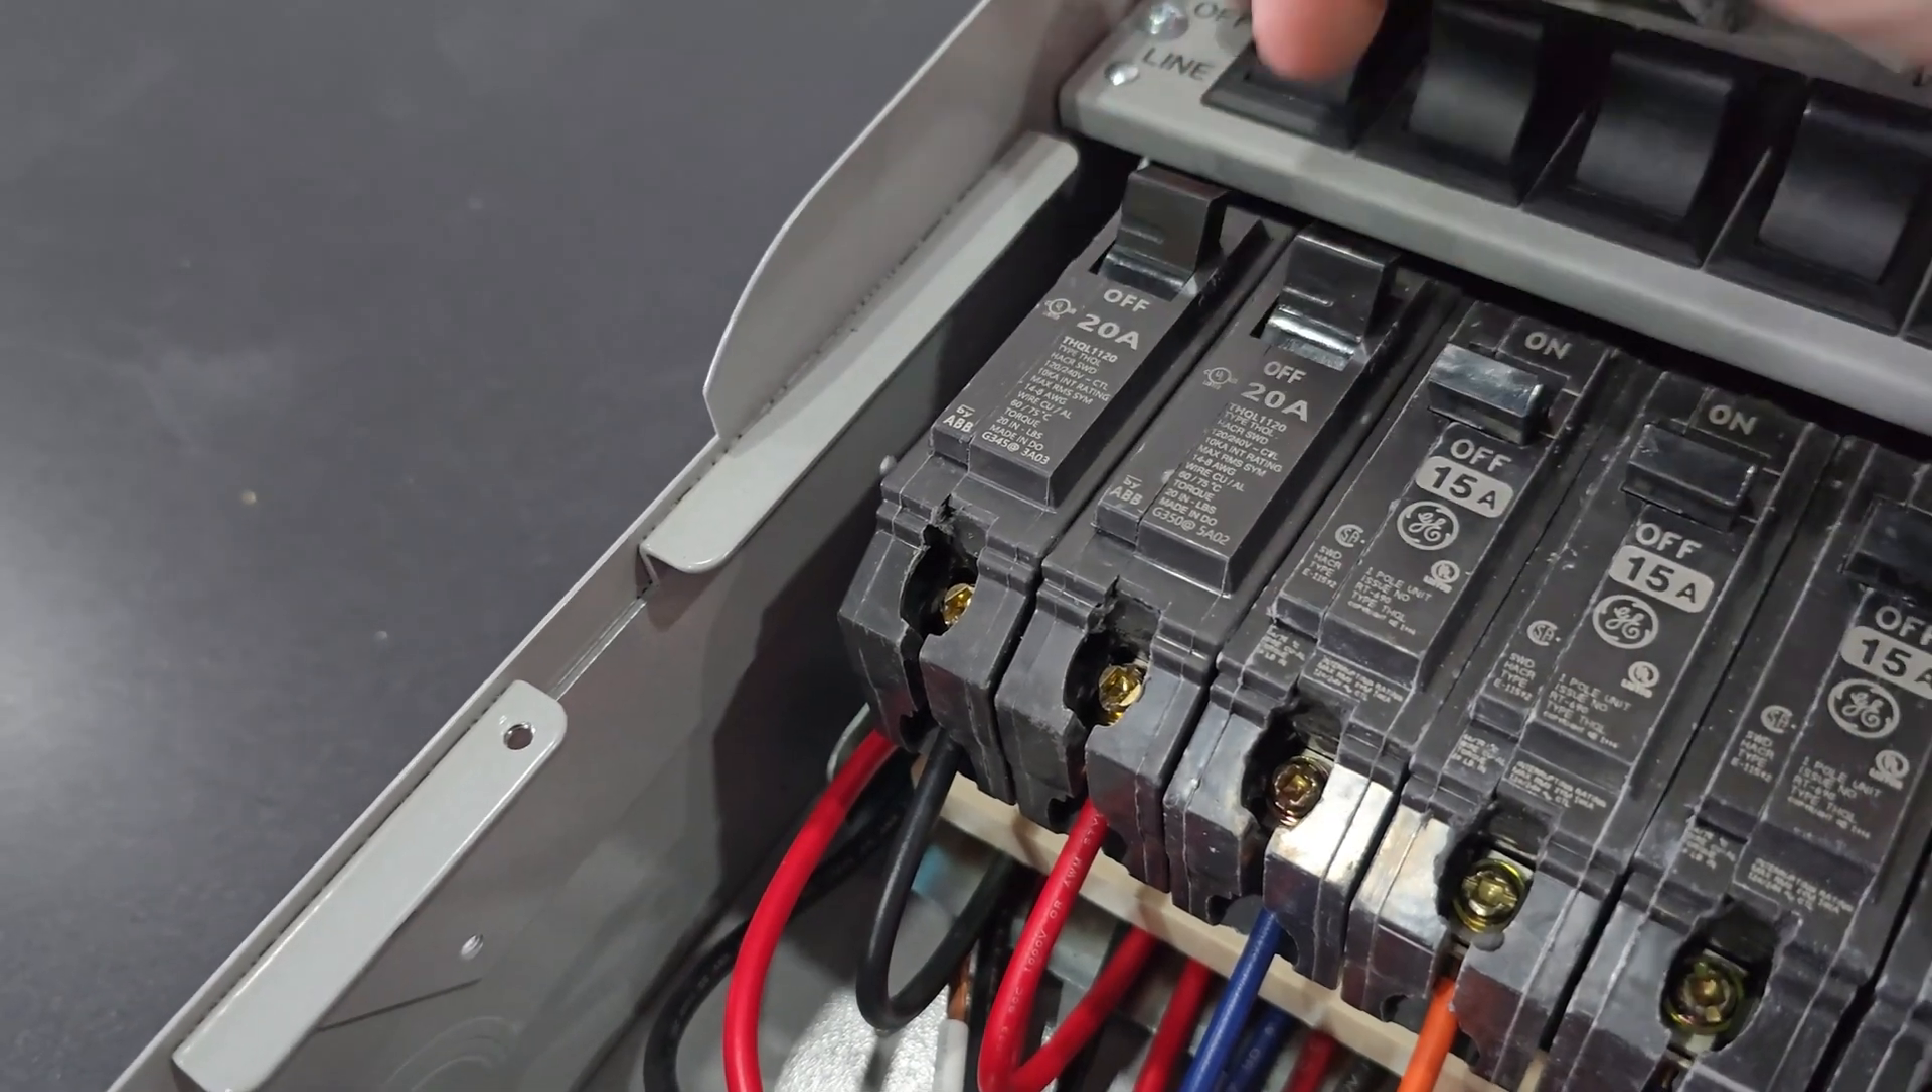Now we have two individual 20 amp breakers versus one 20 amp breaker.